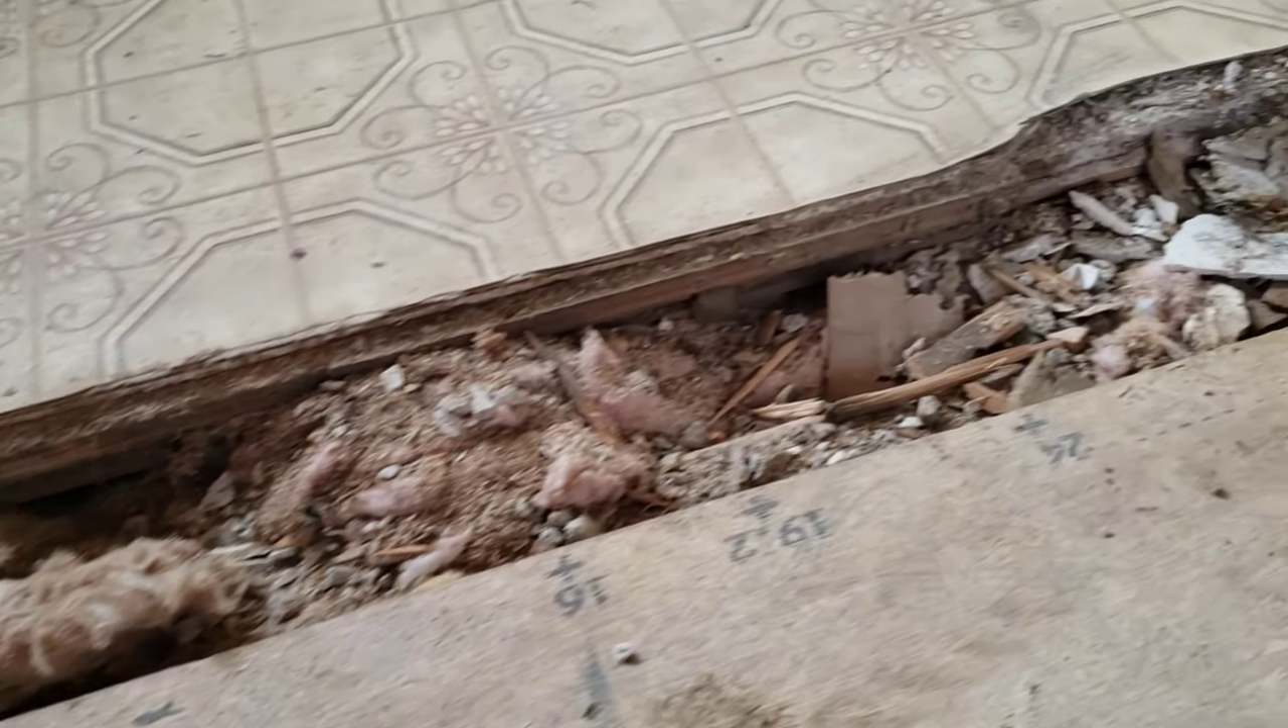This is the gap in between the new construction and the old where the floor joists supported the wall.